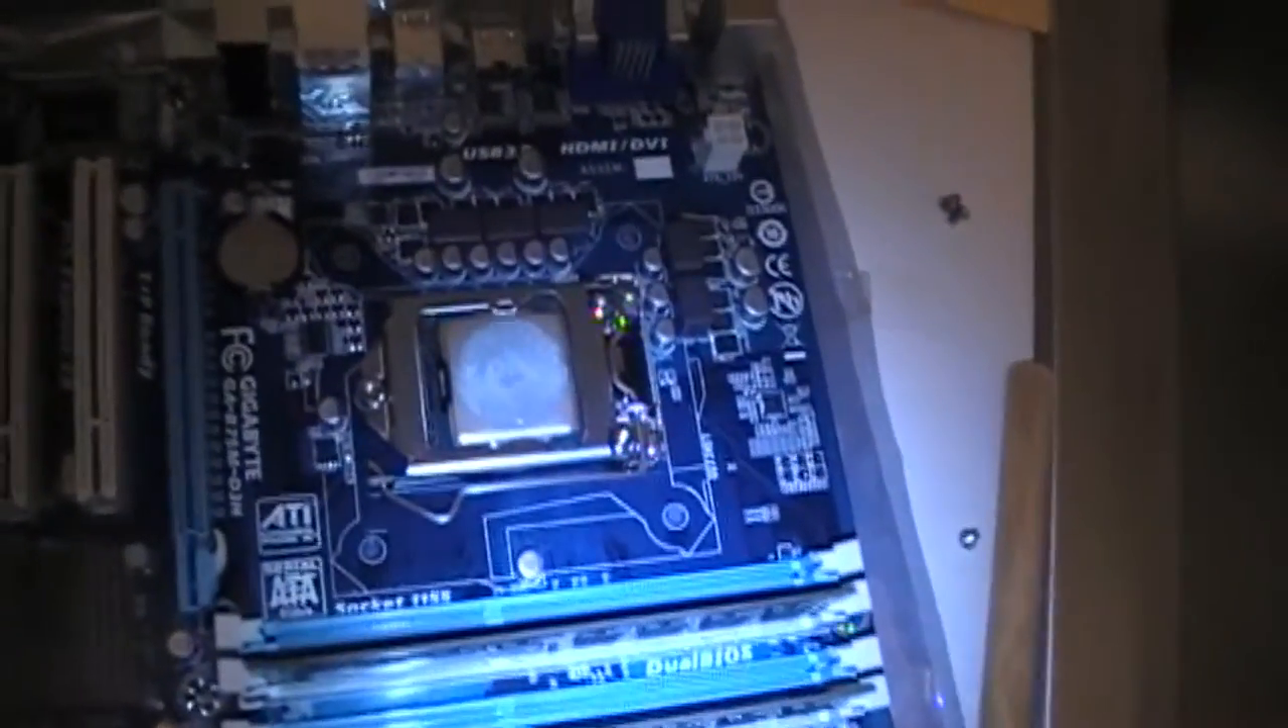And this is our Pentium system with processor already installed.